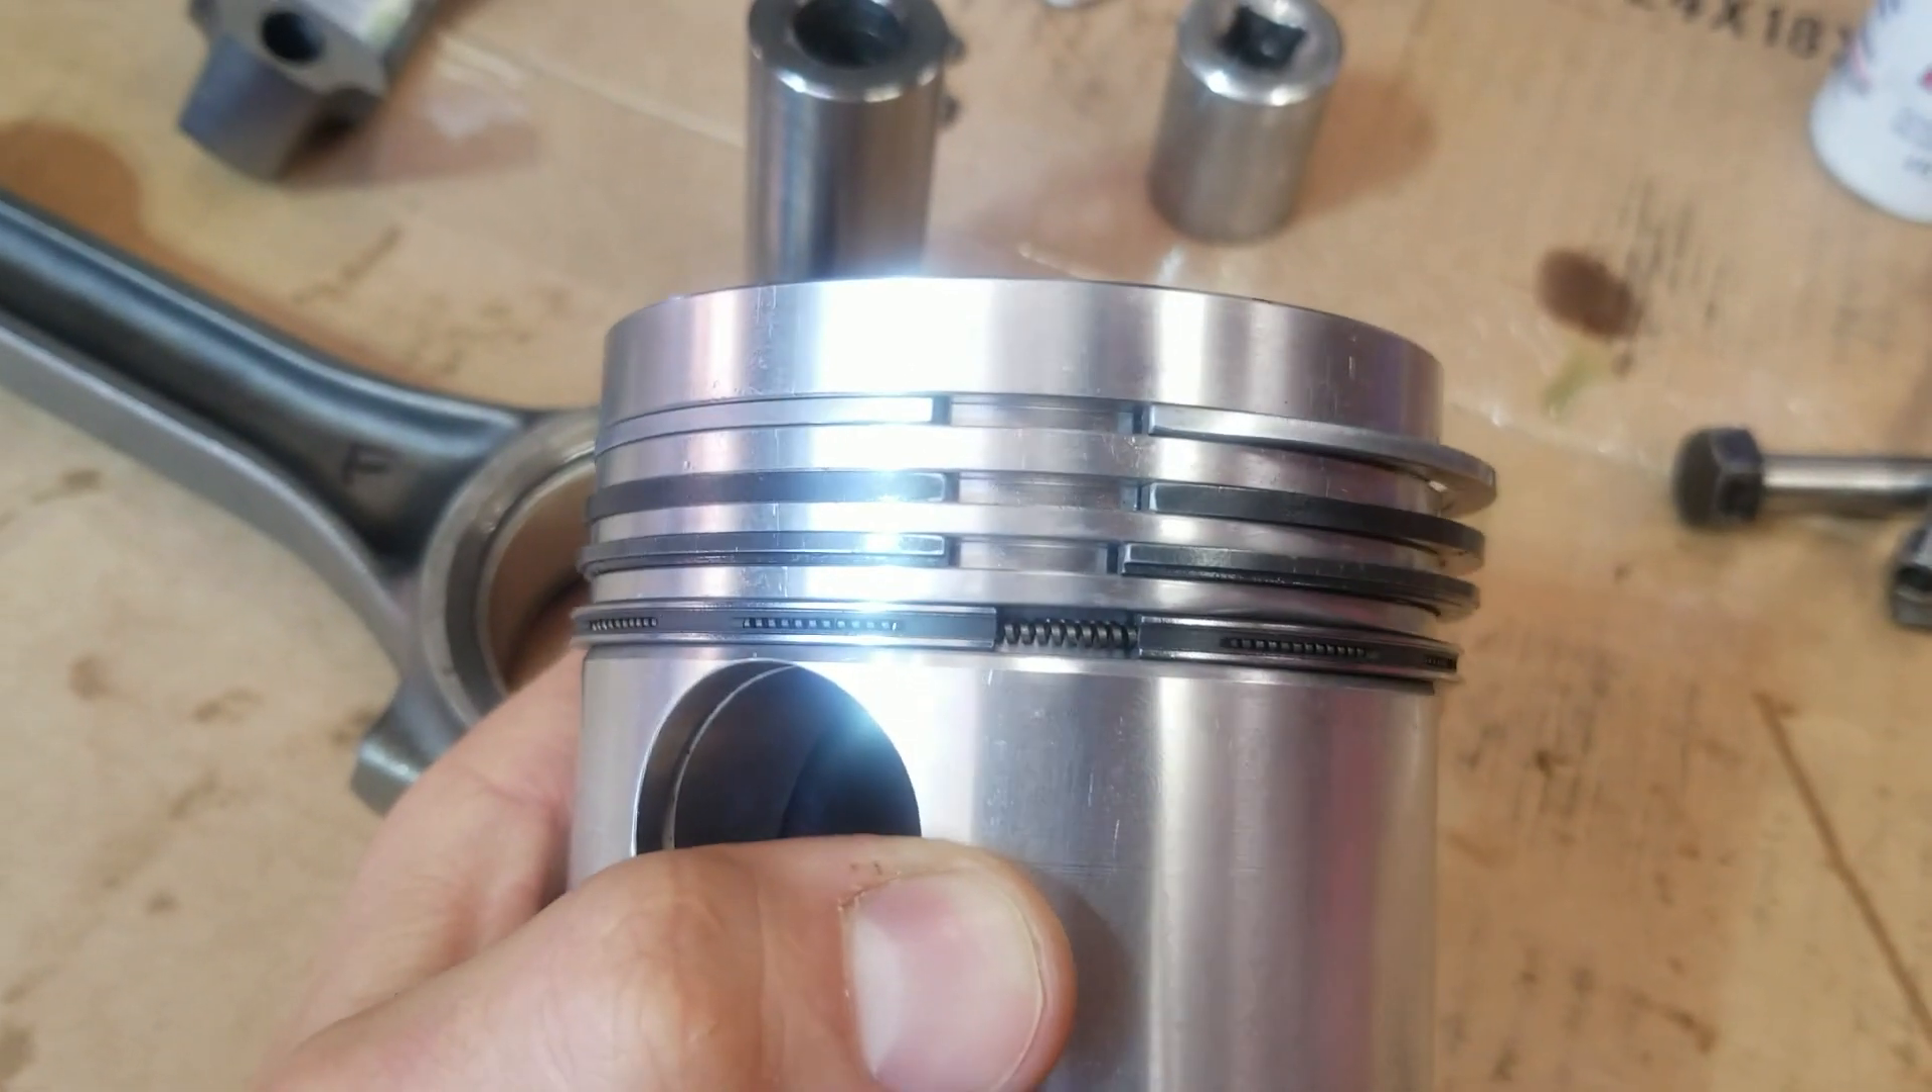Alright so you can see all the piston ring end gaps here are all lined up and that's bad.